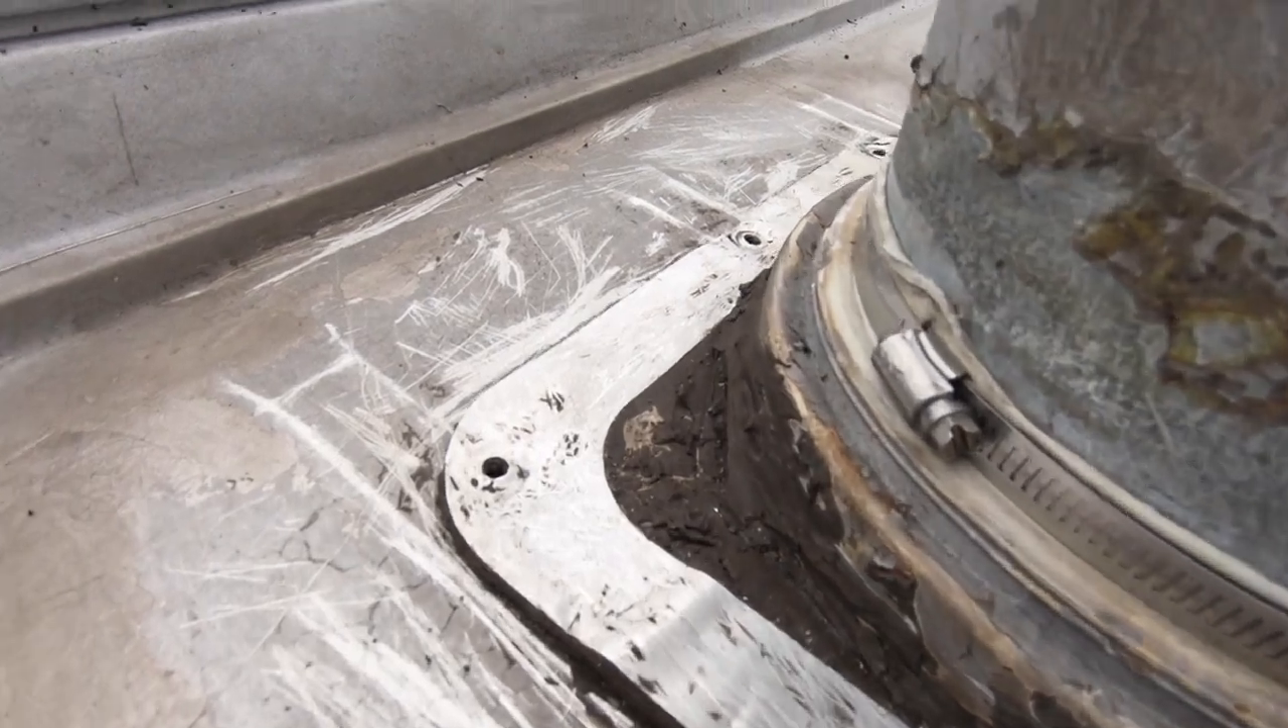All the silicon is gone we've removed the big screws.